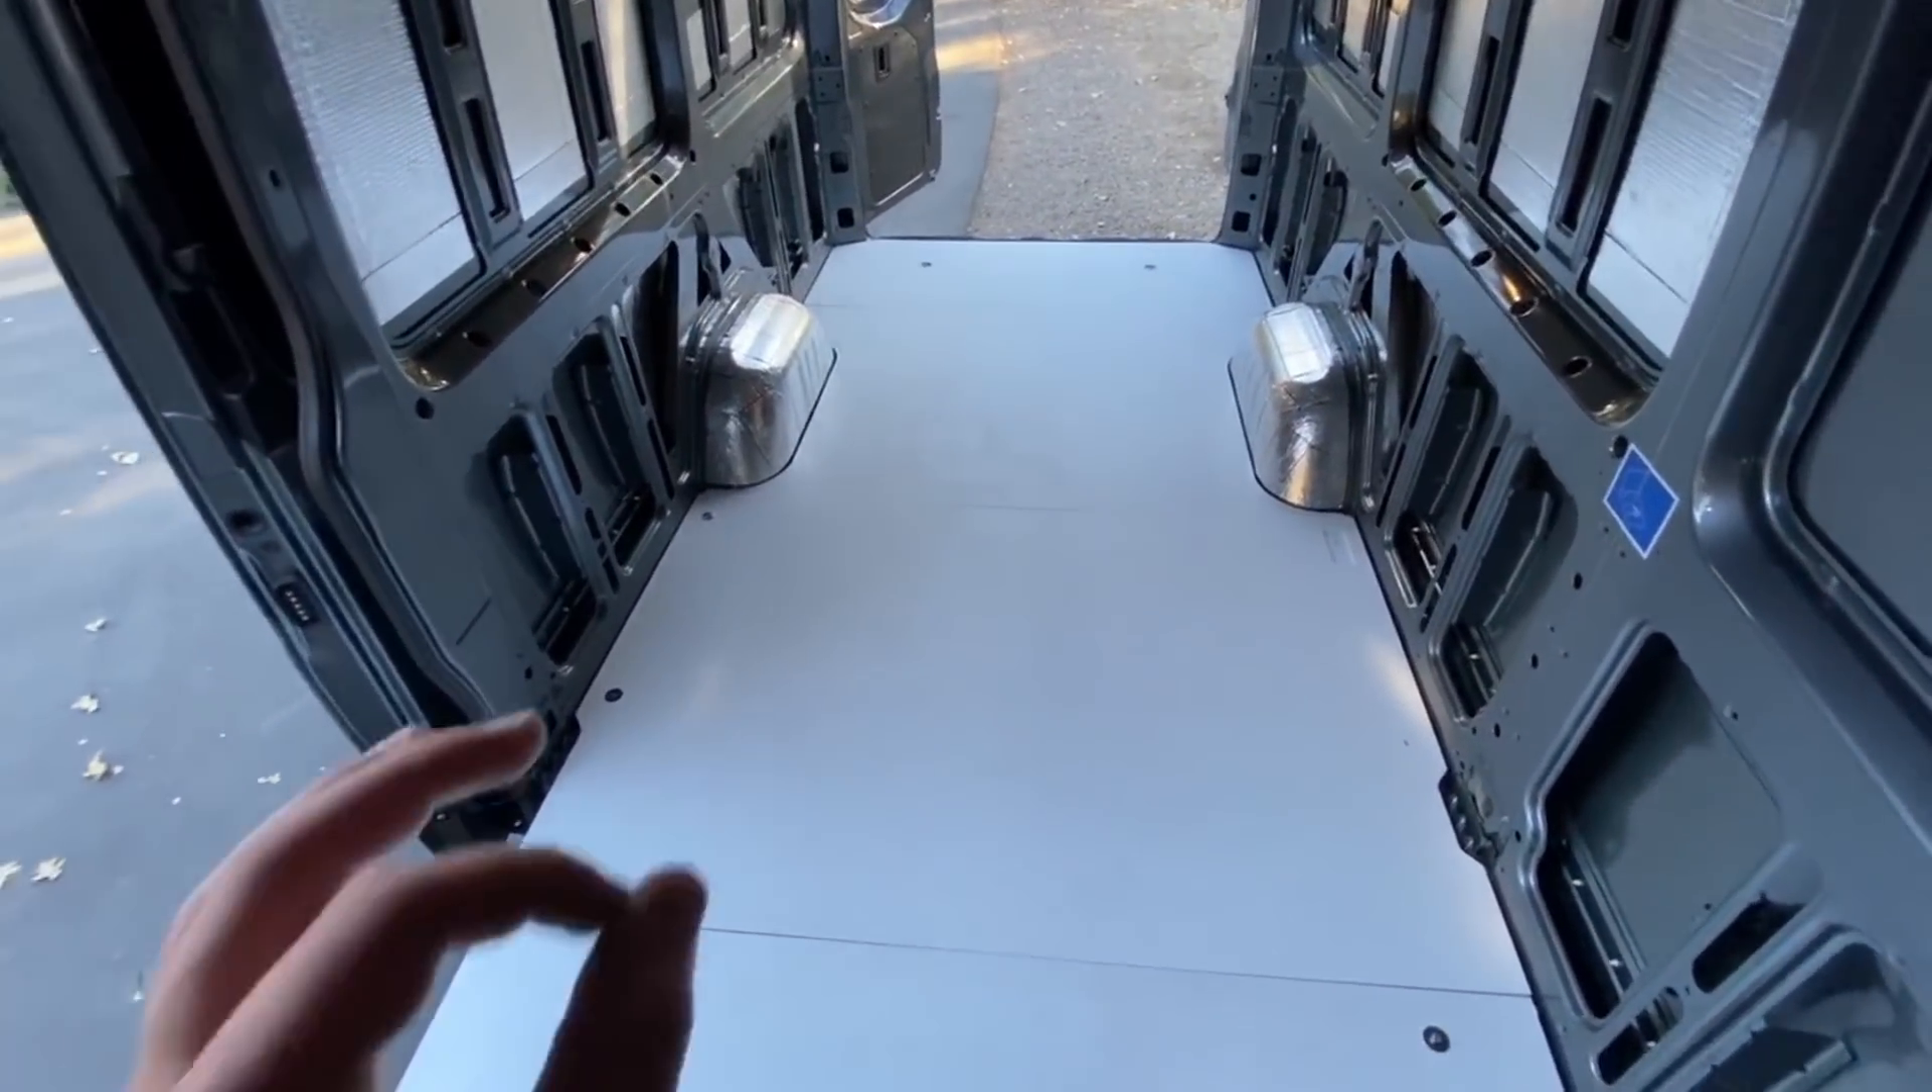The insulated version of the floor has been laid down hoping that this is the final time we ever have to lay down this floor.